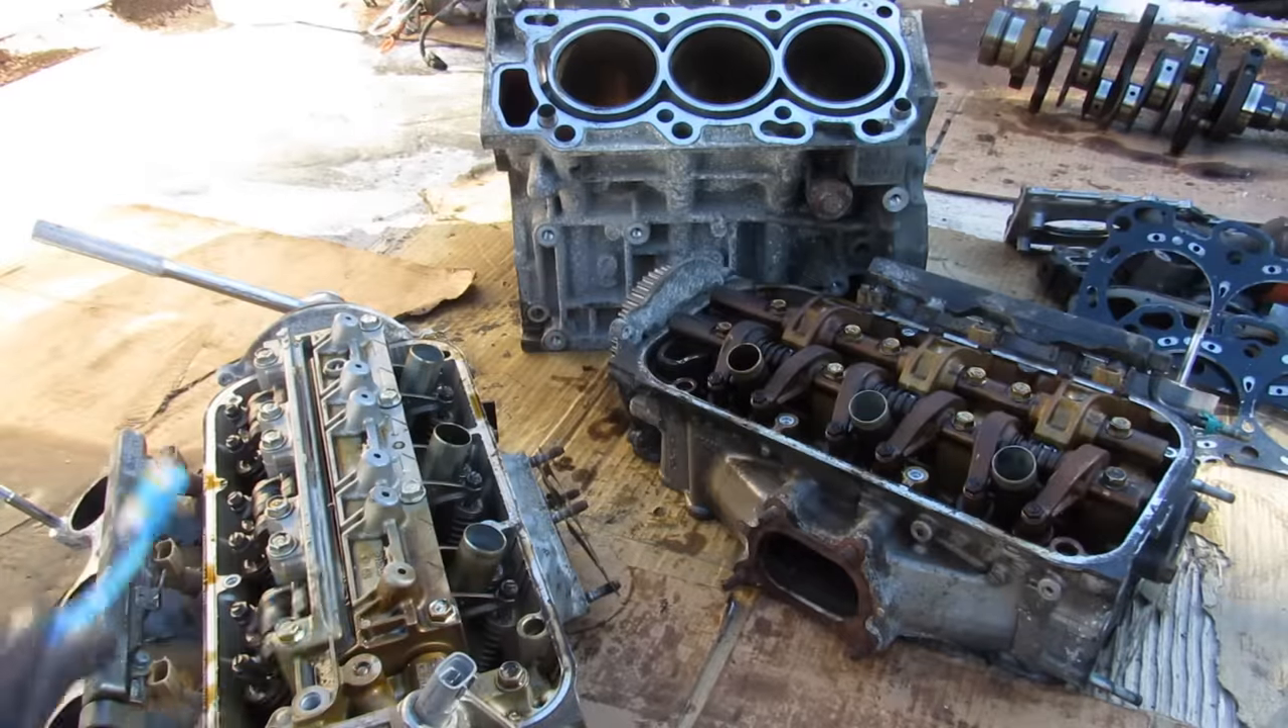So here we've got the entire engine disassembled here.